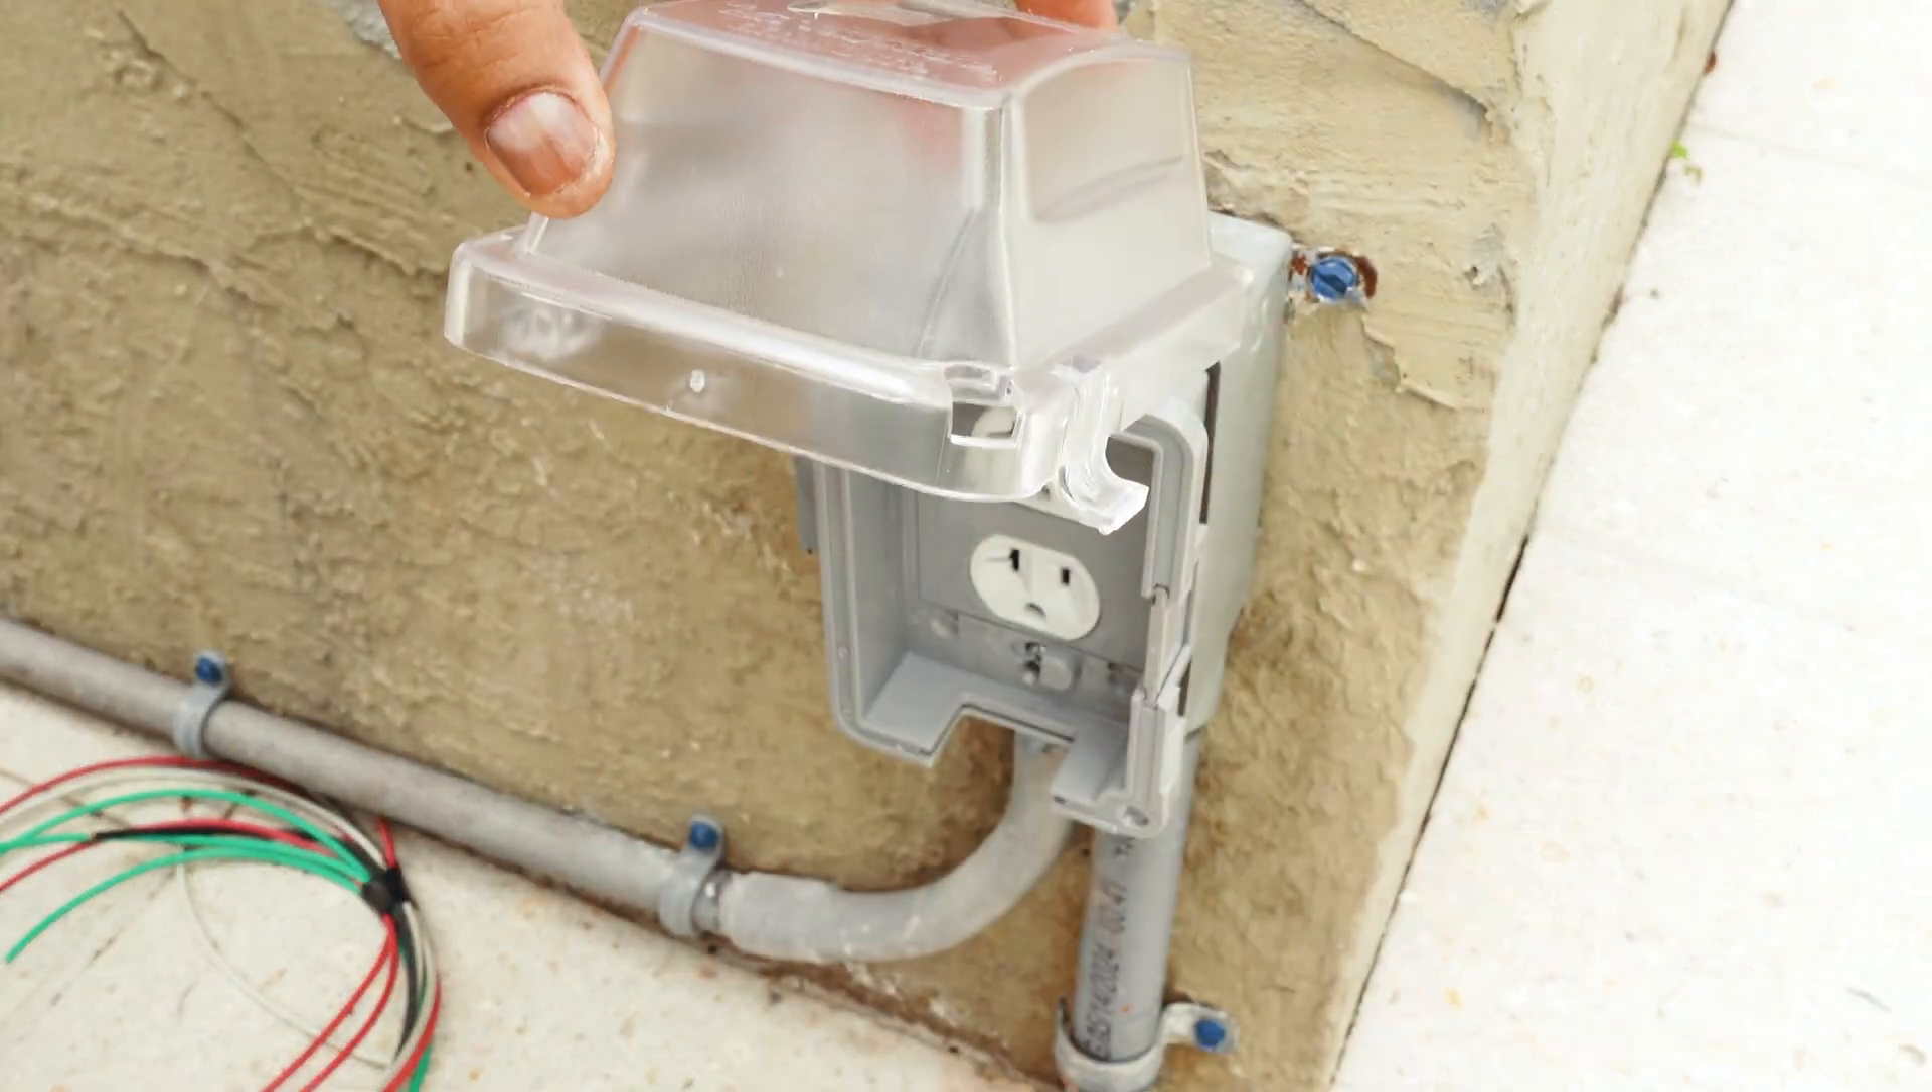And your box is now hinged from the top. And with that, we're done.